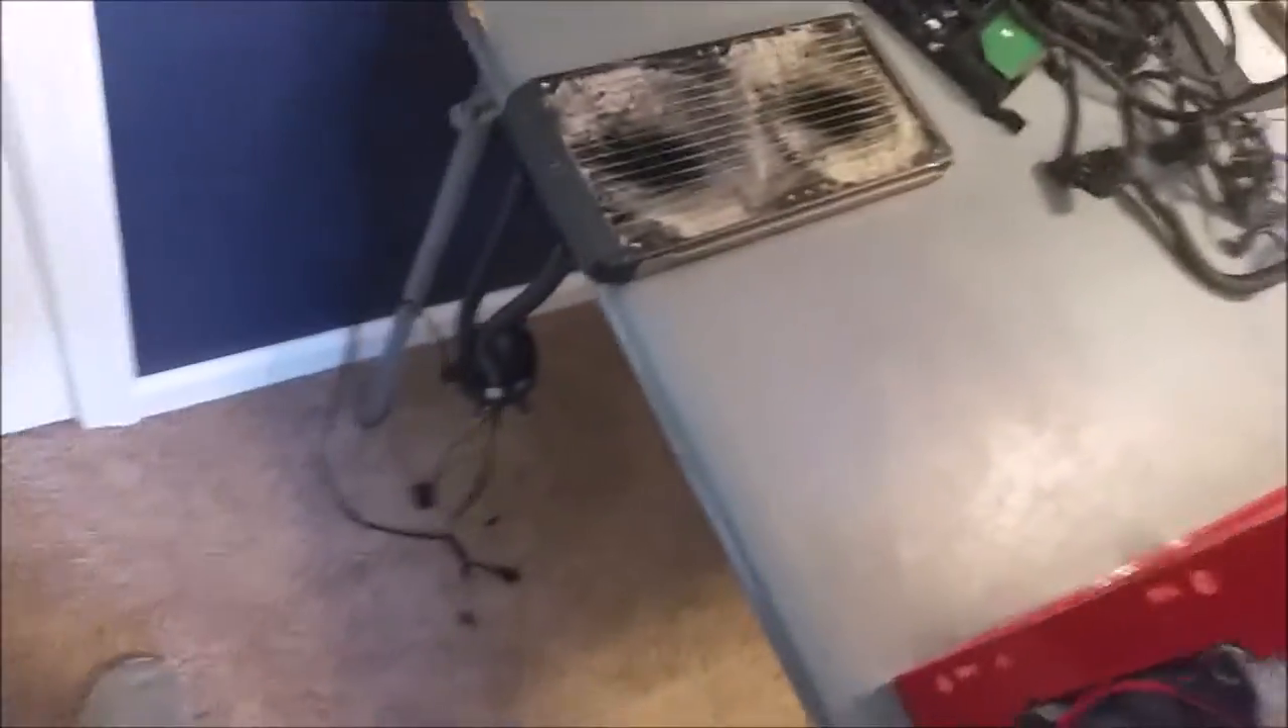We have the radiator I finally got it out.